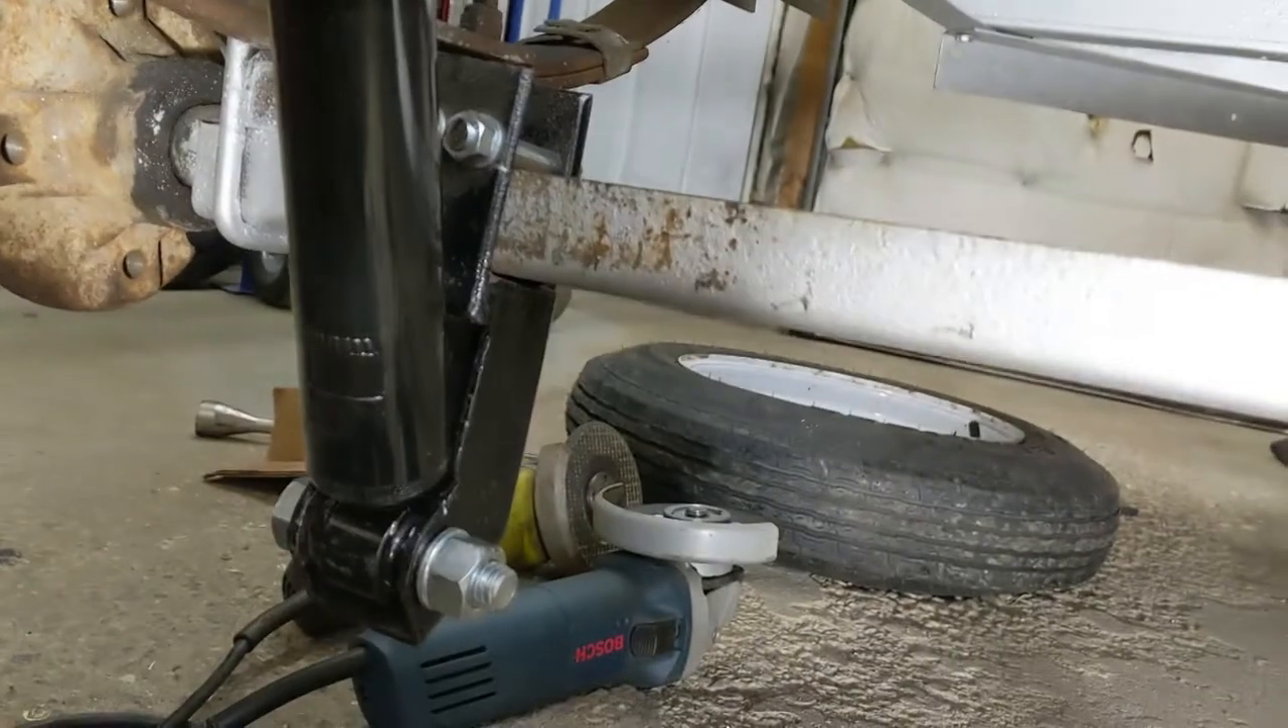We got one shock on in place.